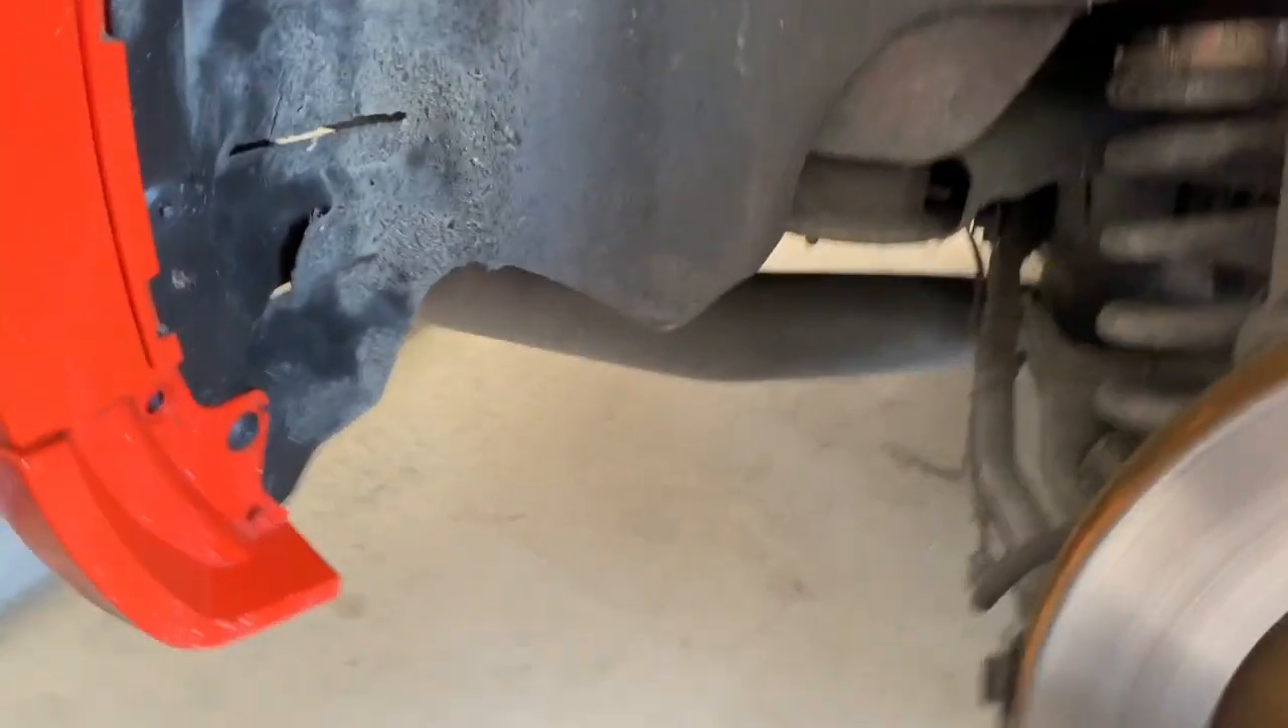All right so i got the rear tire off uh rear wheel and tire off and for the most part gonna be the same thing.